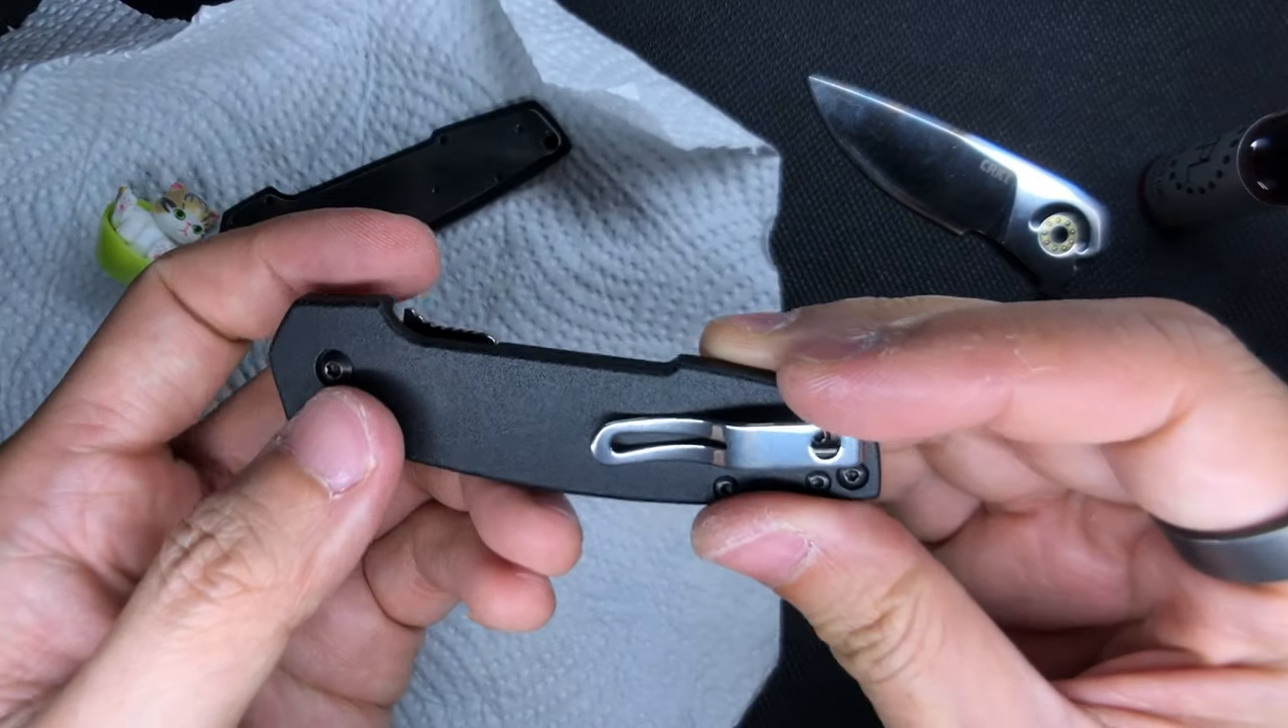Okay pocket clip now installed back in place.